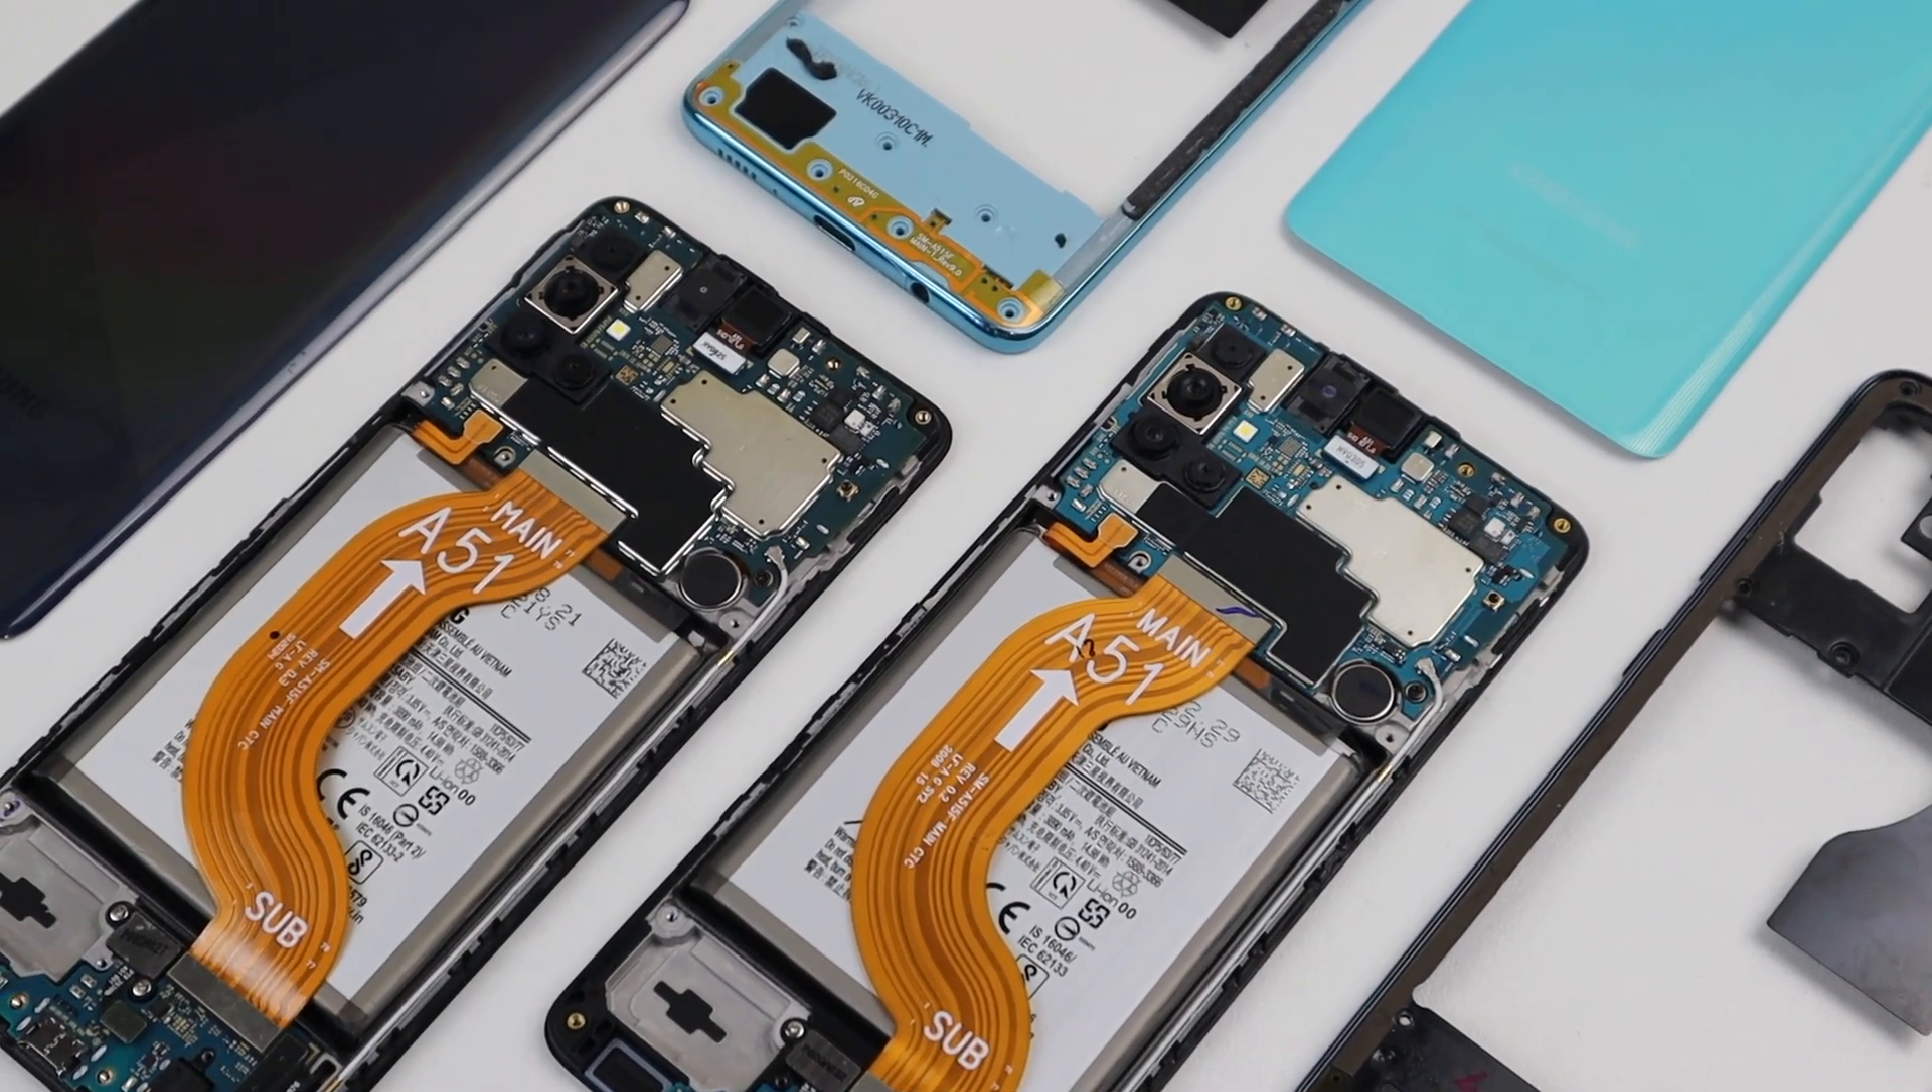With the backs removed, we get our first look inside these phones.